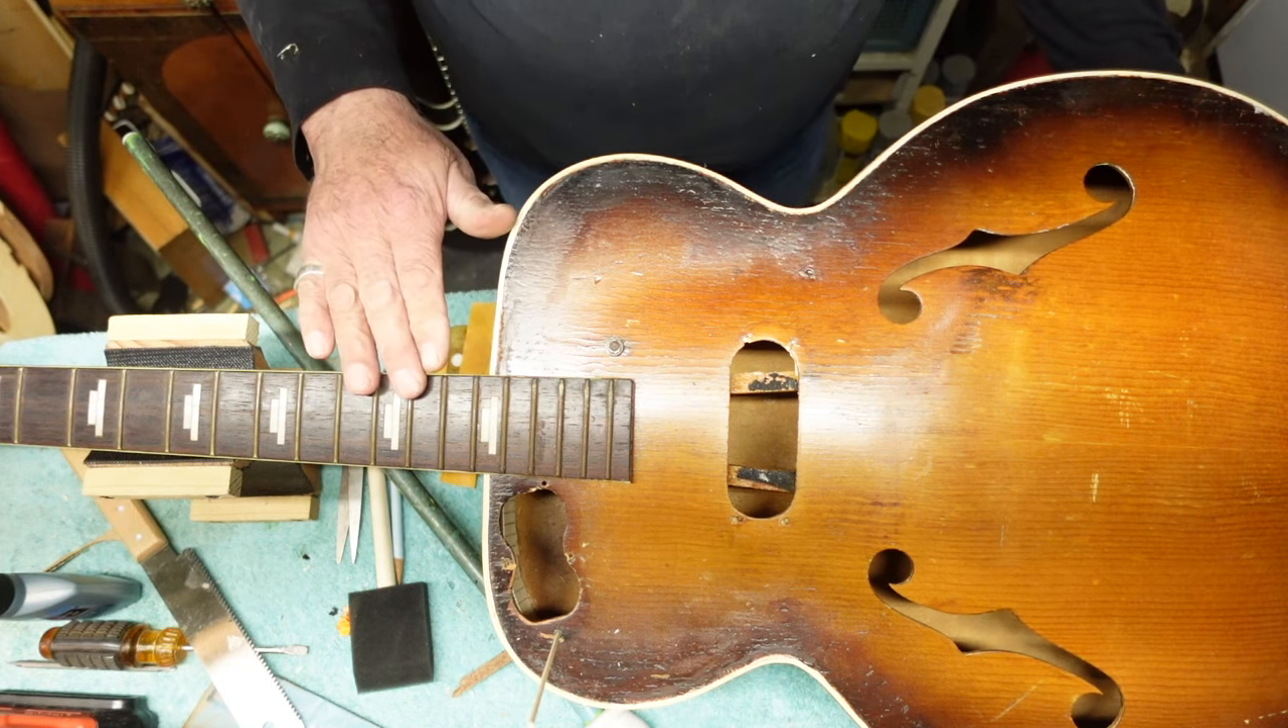Okay guys the neck is on we're going to leave it sit for a couple days in an environment that's stable so we don't have high and low pressure fluctuations and let everything get settled into itself.